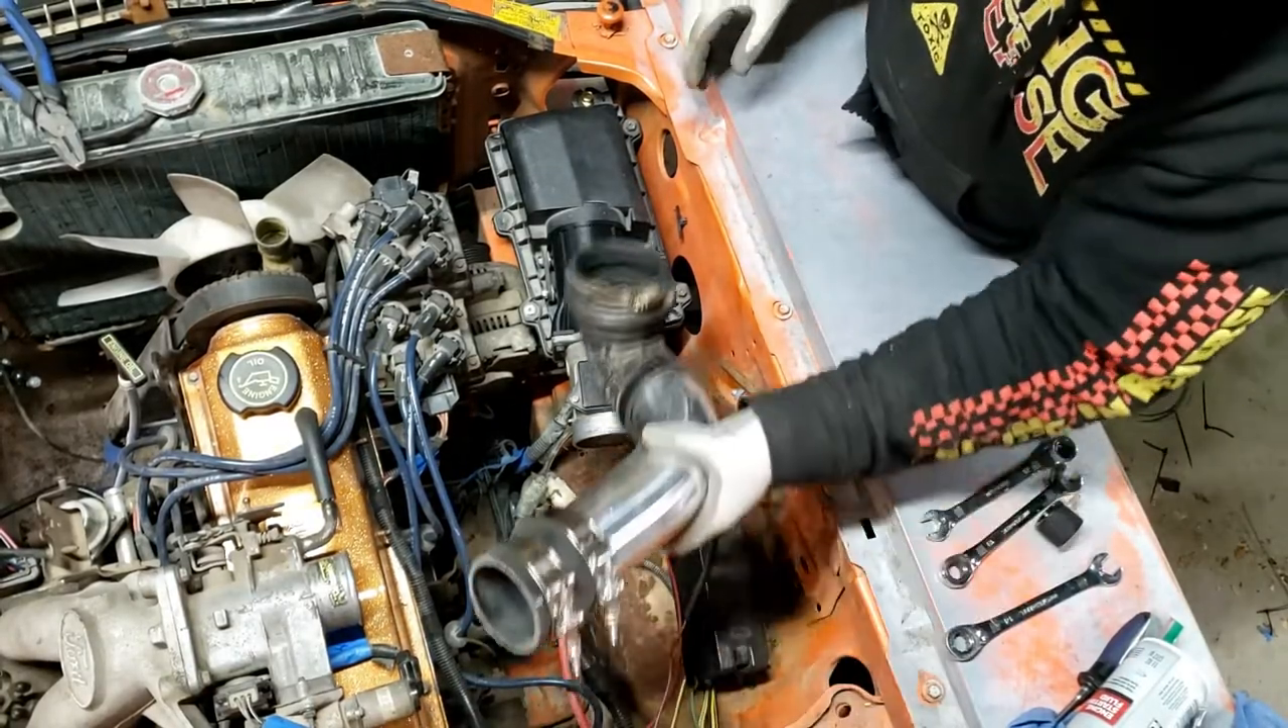So then all I gotta do is put on the intake pipe here.